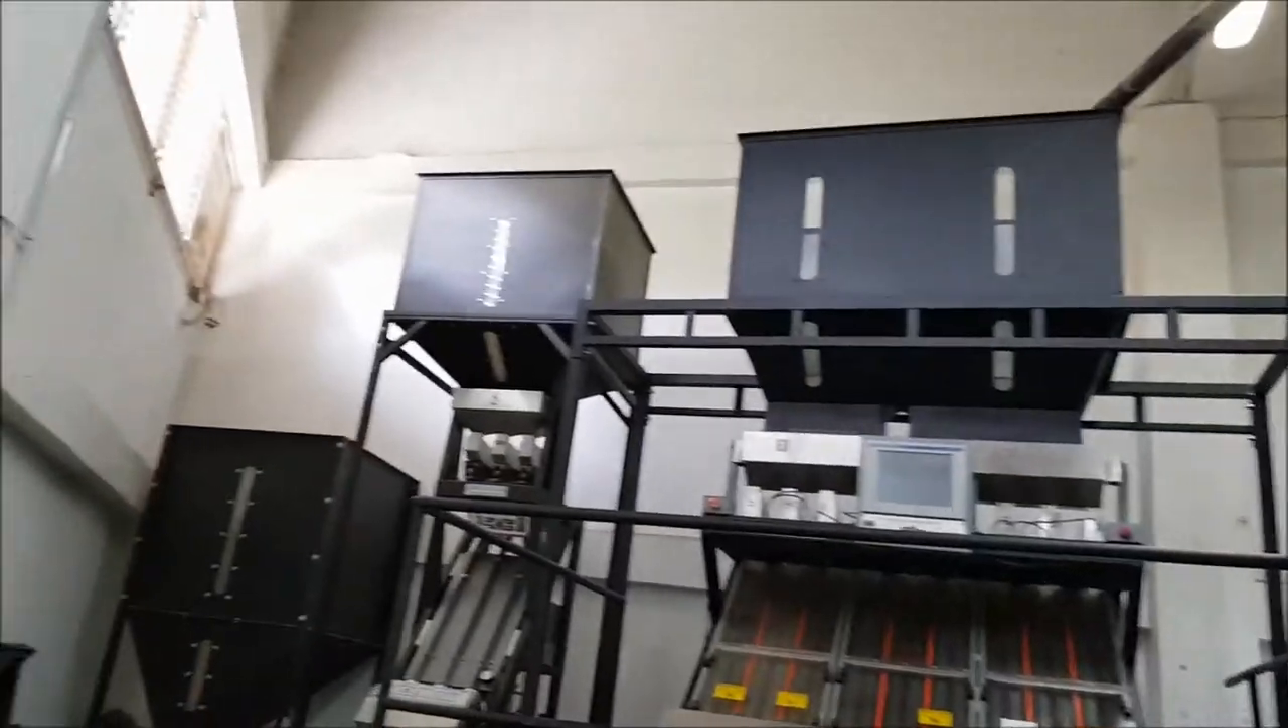Aquí hemos terminado de instalar la tolva doble para esta máquina electrónica.